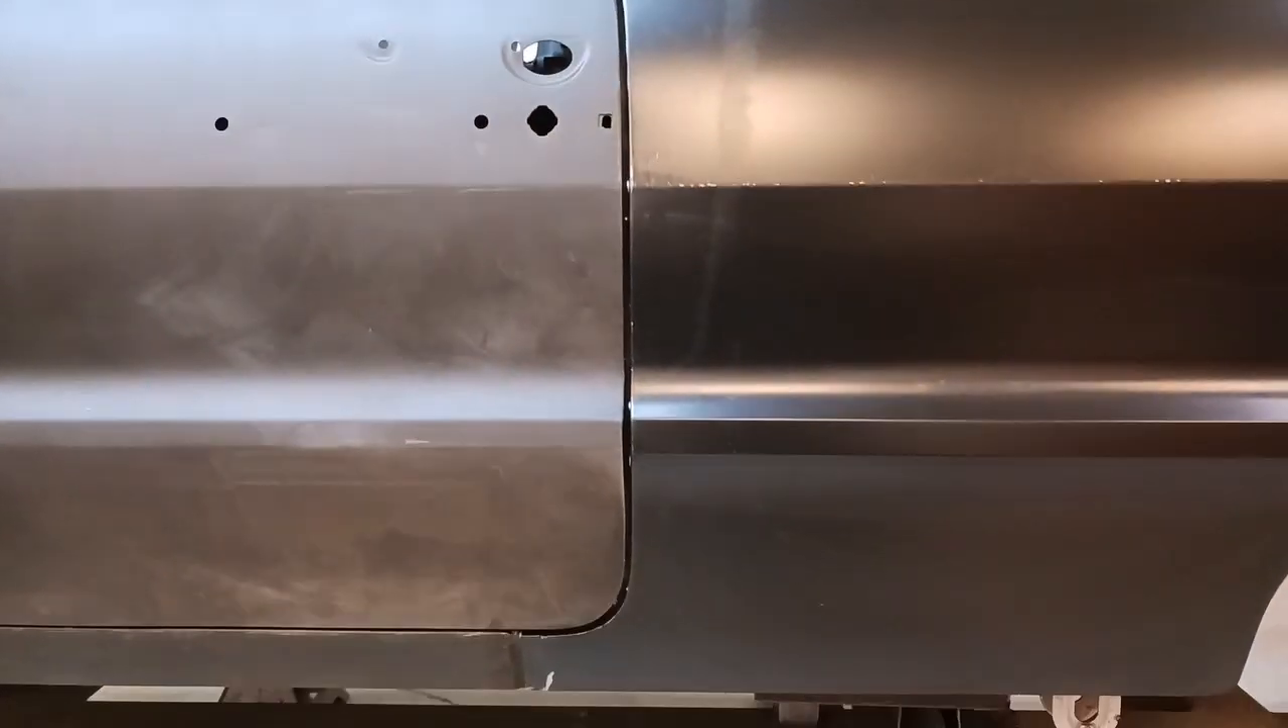I haven't welded yet, but I've got a really nice gap, really parallel gap.